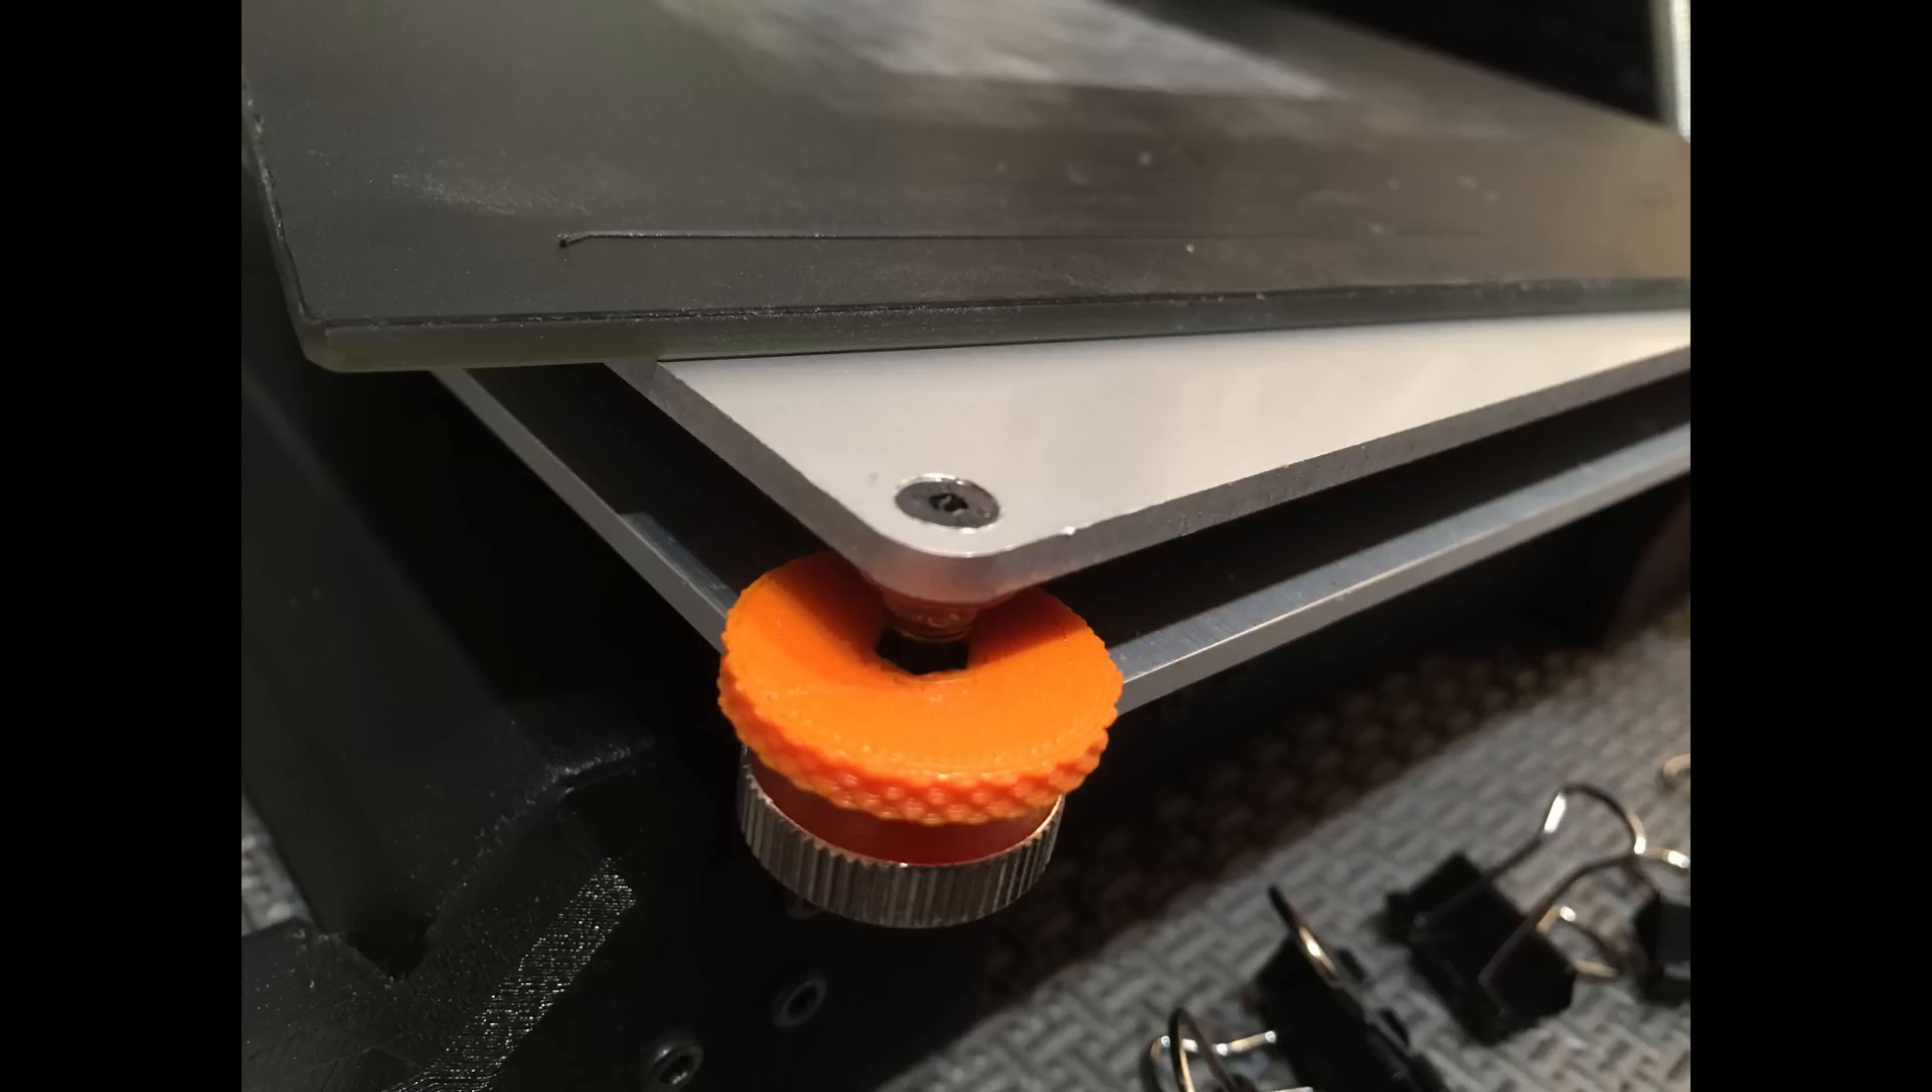So now the screws are level with the top of the bed, and the glass can go all the way to the edge.